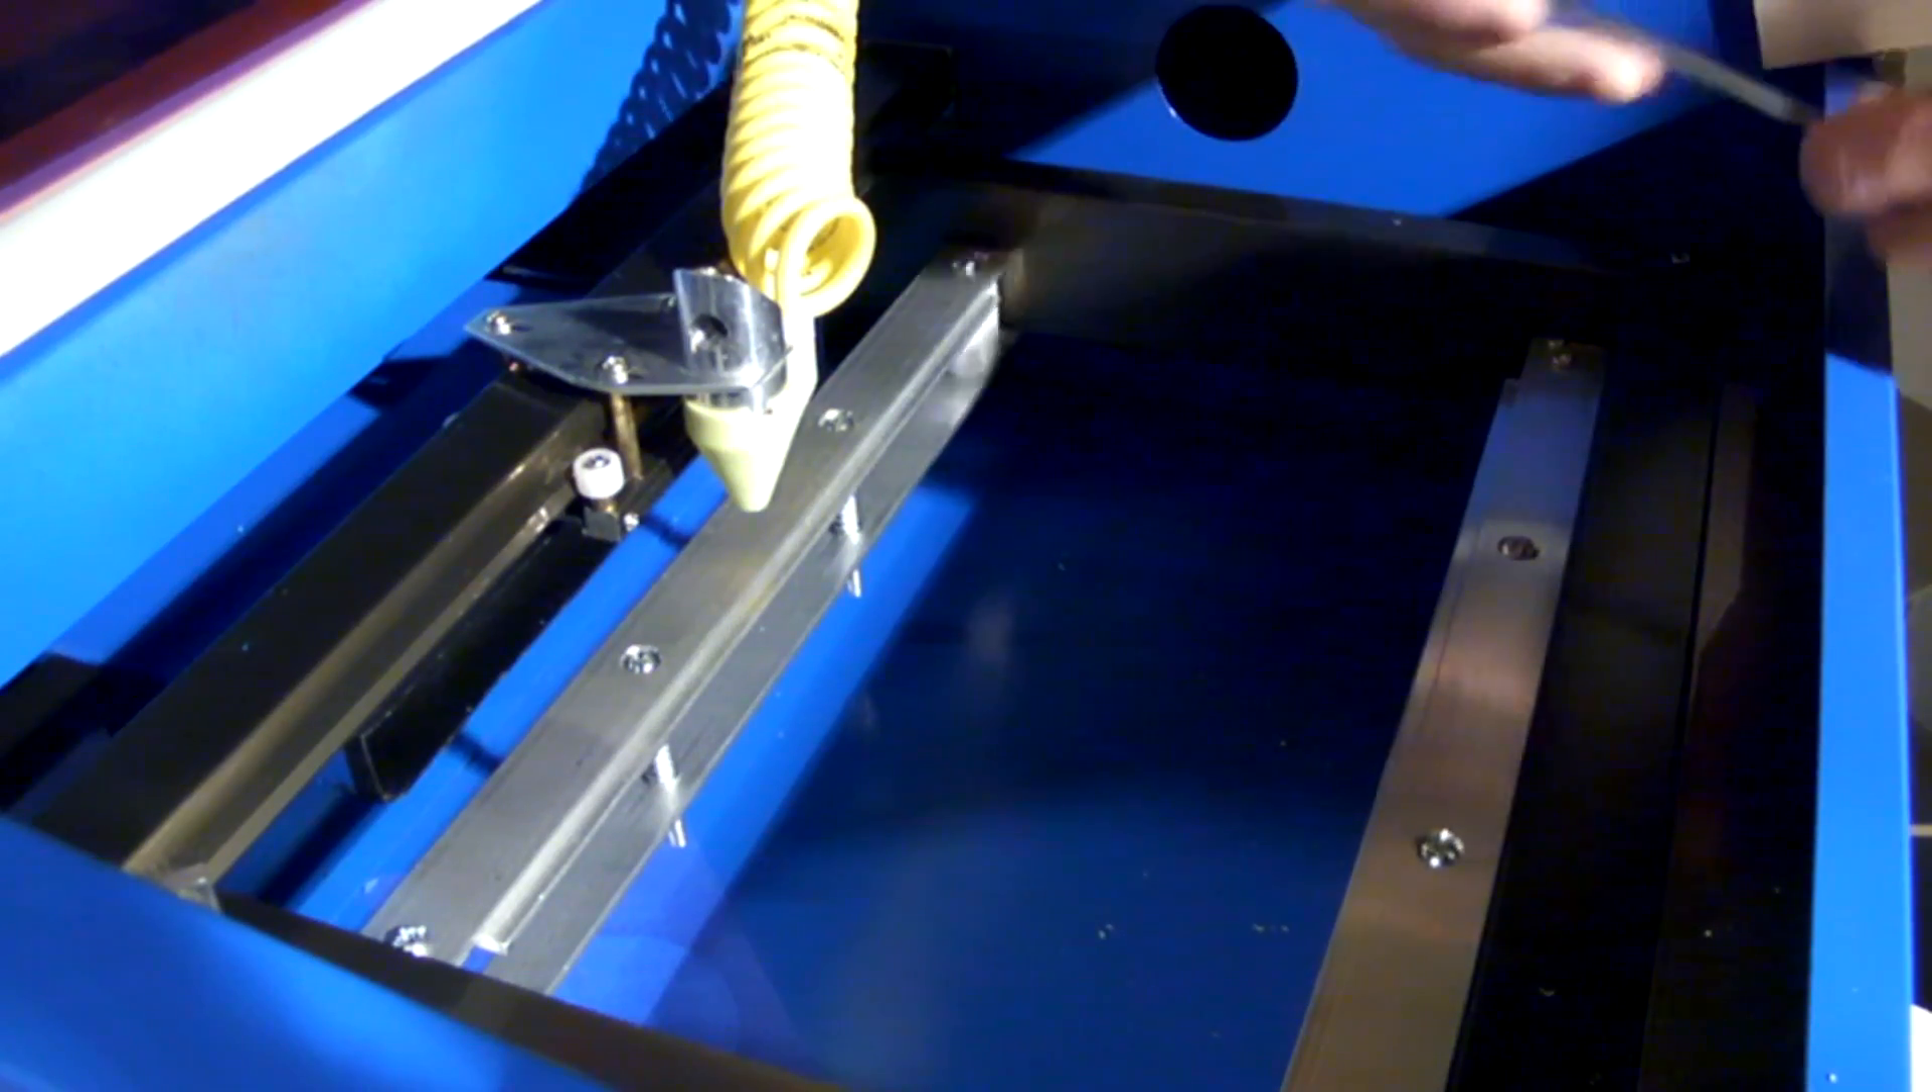I've taken out the expanded metal and now I just have two plain metal rods.